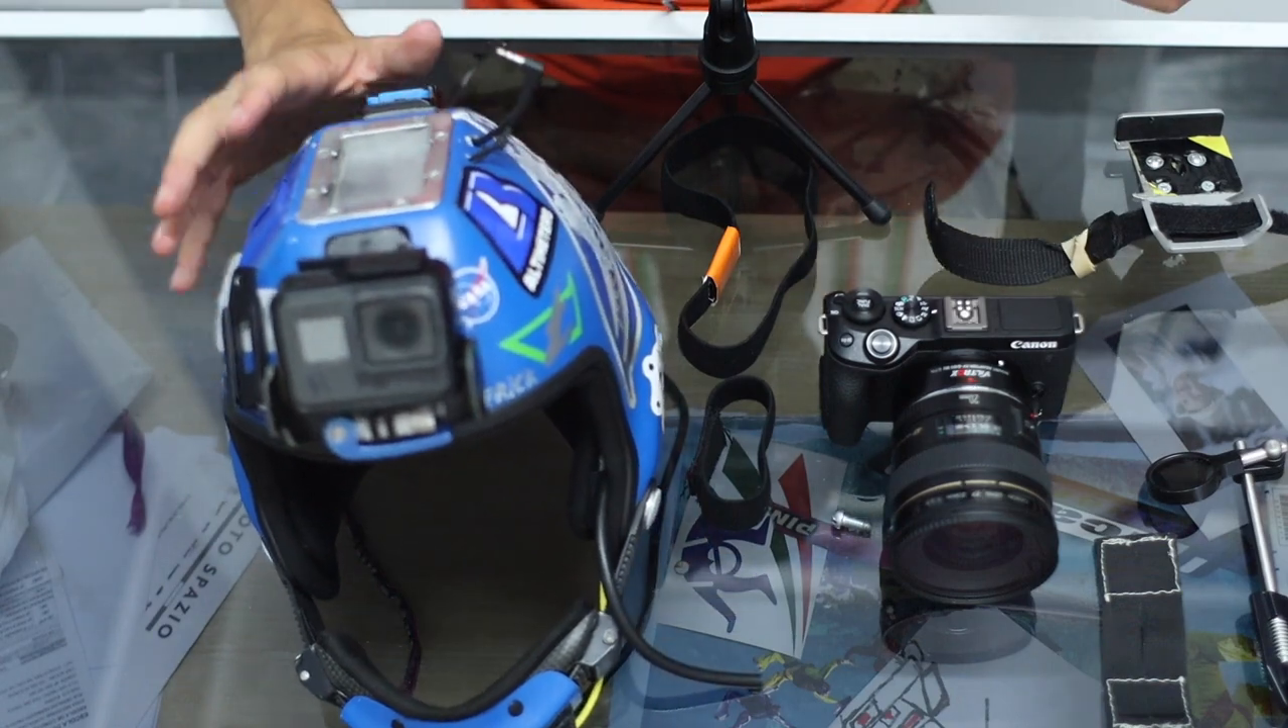So now we have our gopro on.